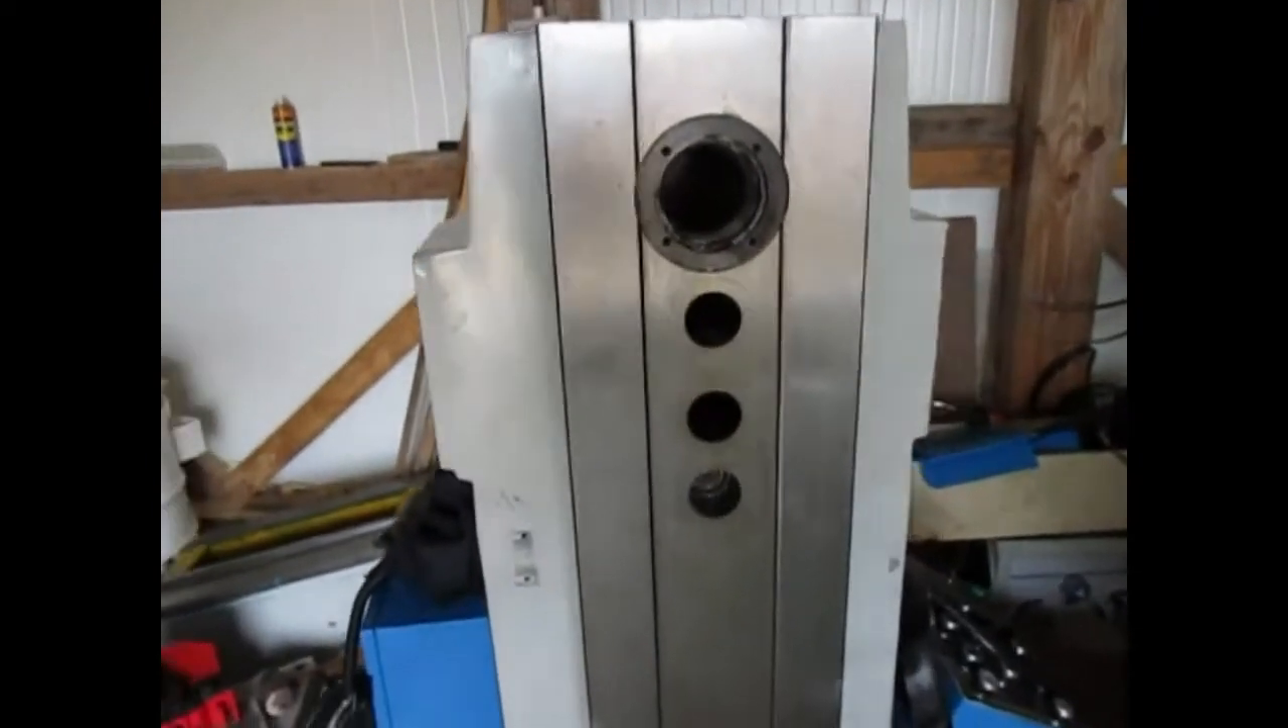So as you can see I've taken the spindle out.